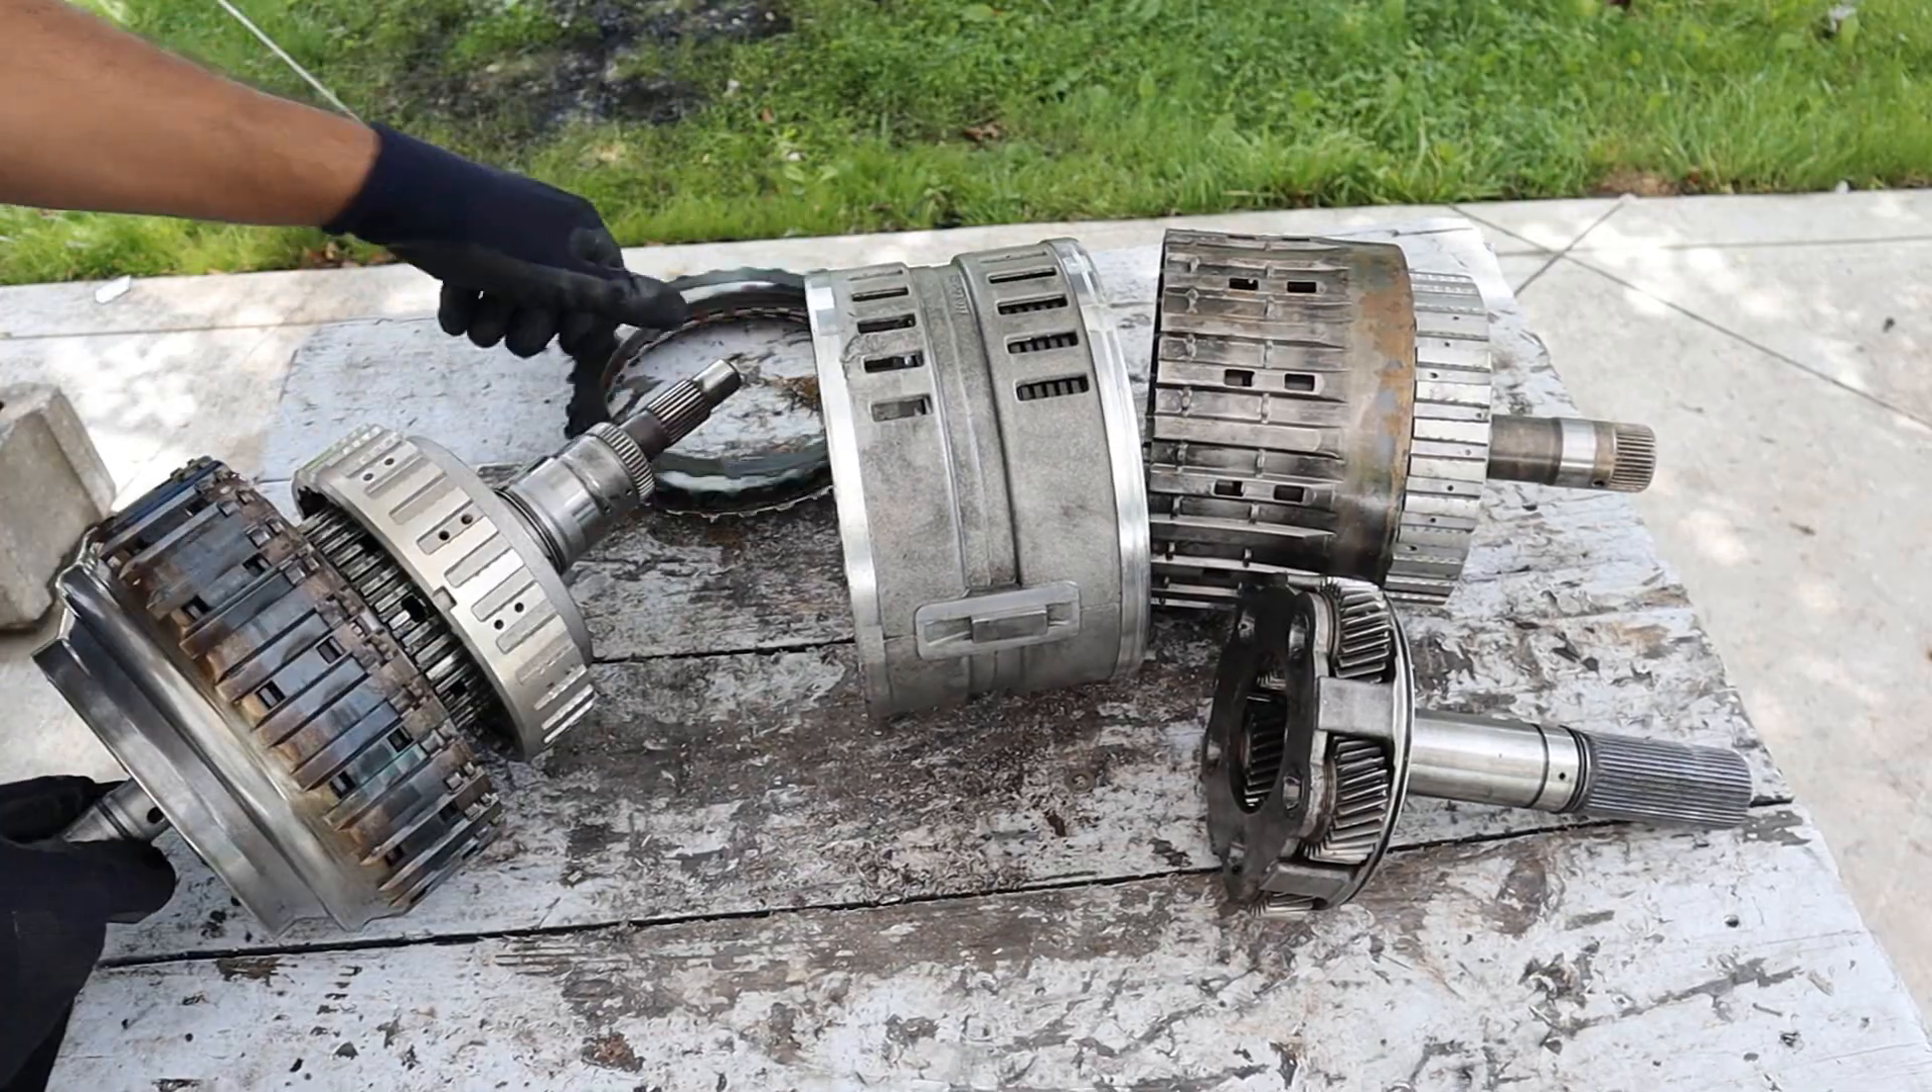Alright so here we've got most of the transmission all taken apart.